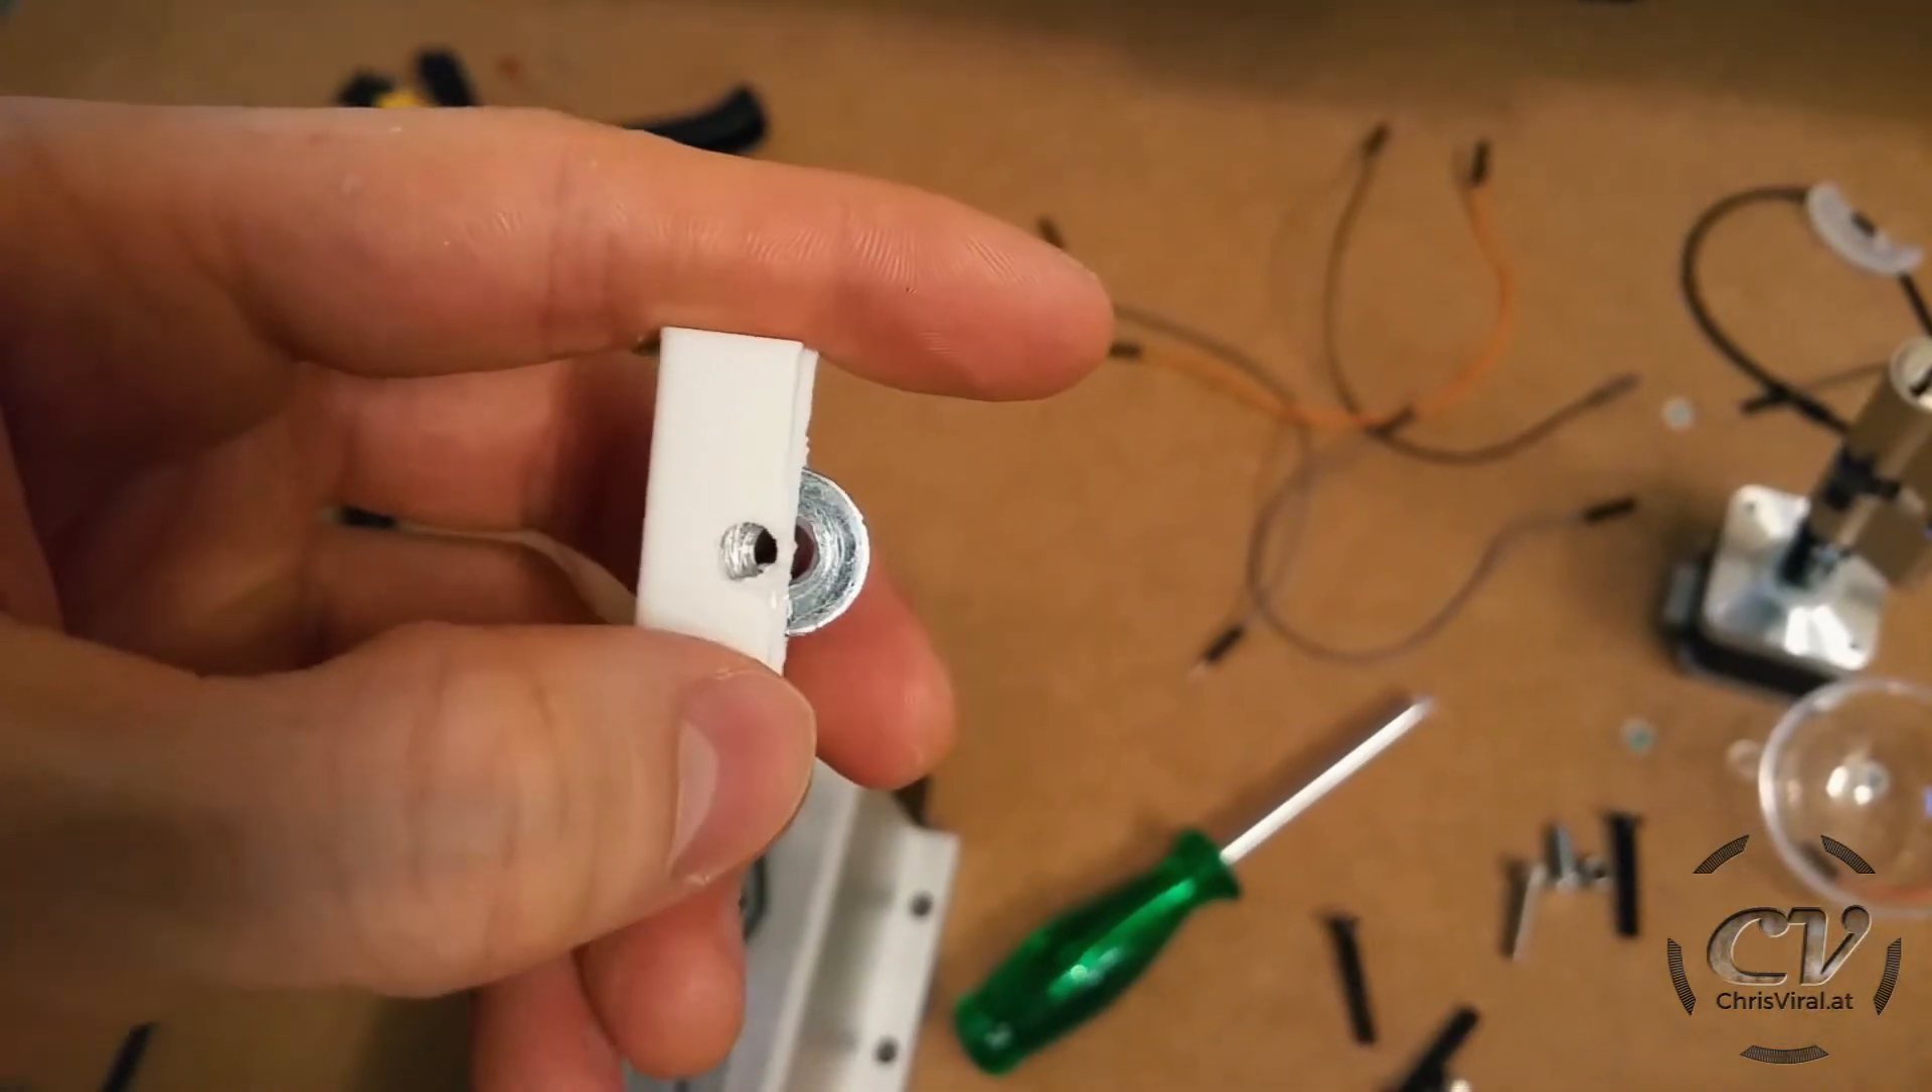The washer fits in here but it needs to go further in so that's another mistake.